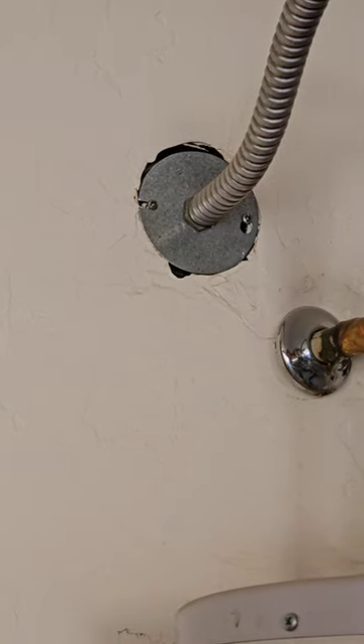We've got some gaps up there by that electrical junction box we should have filled in just to prevent gases from getting back into the house.